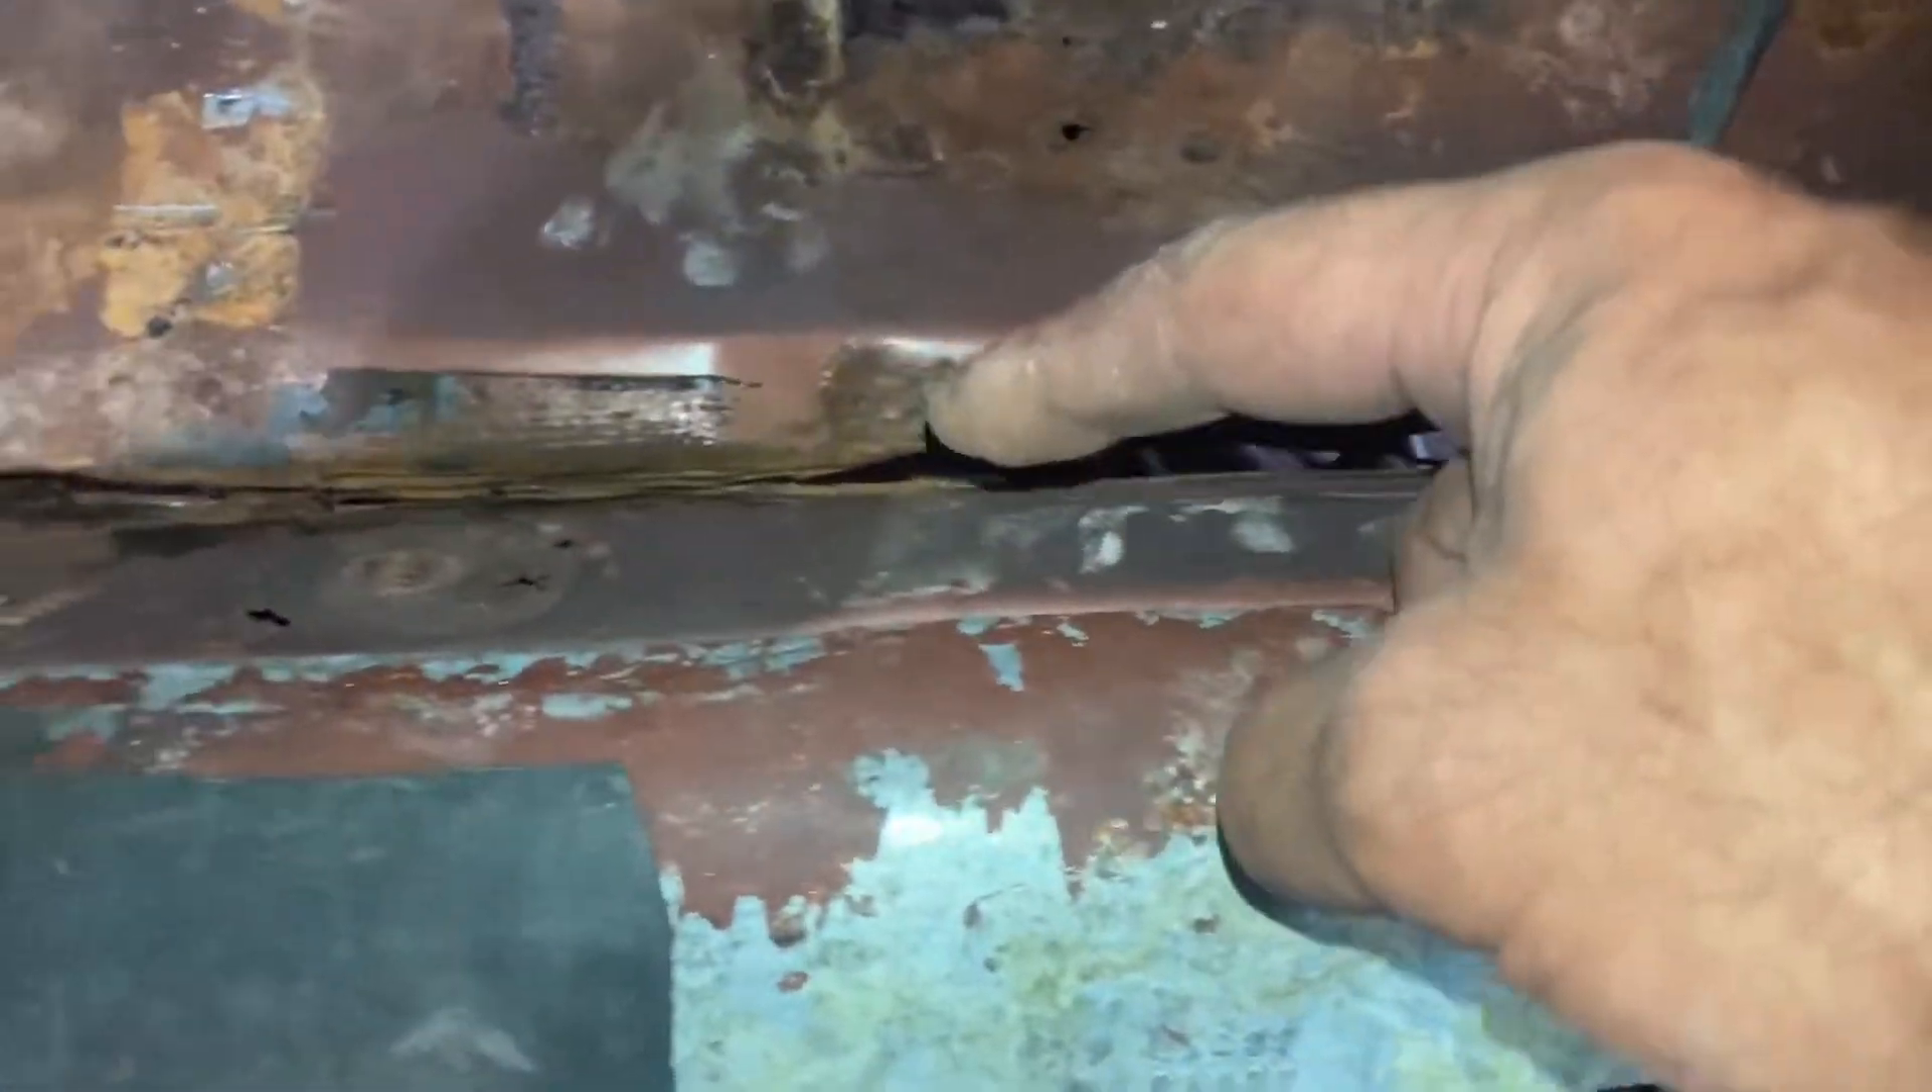Now, what you can see here, rocker panel, floor pan, you'll see a gap all the way along here.